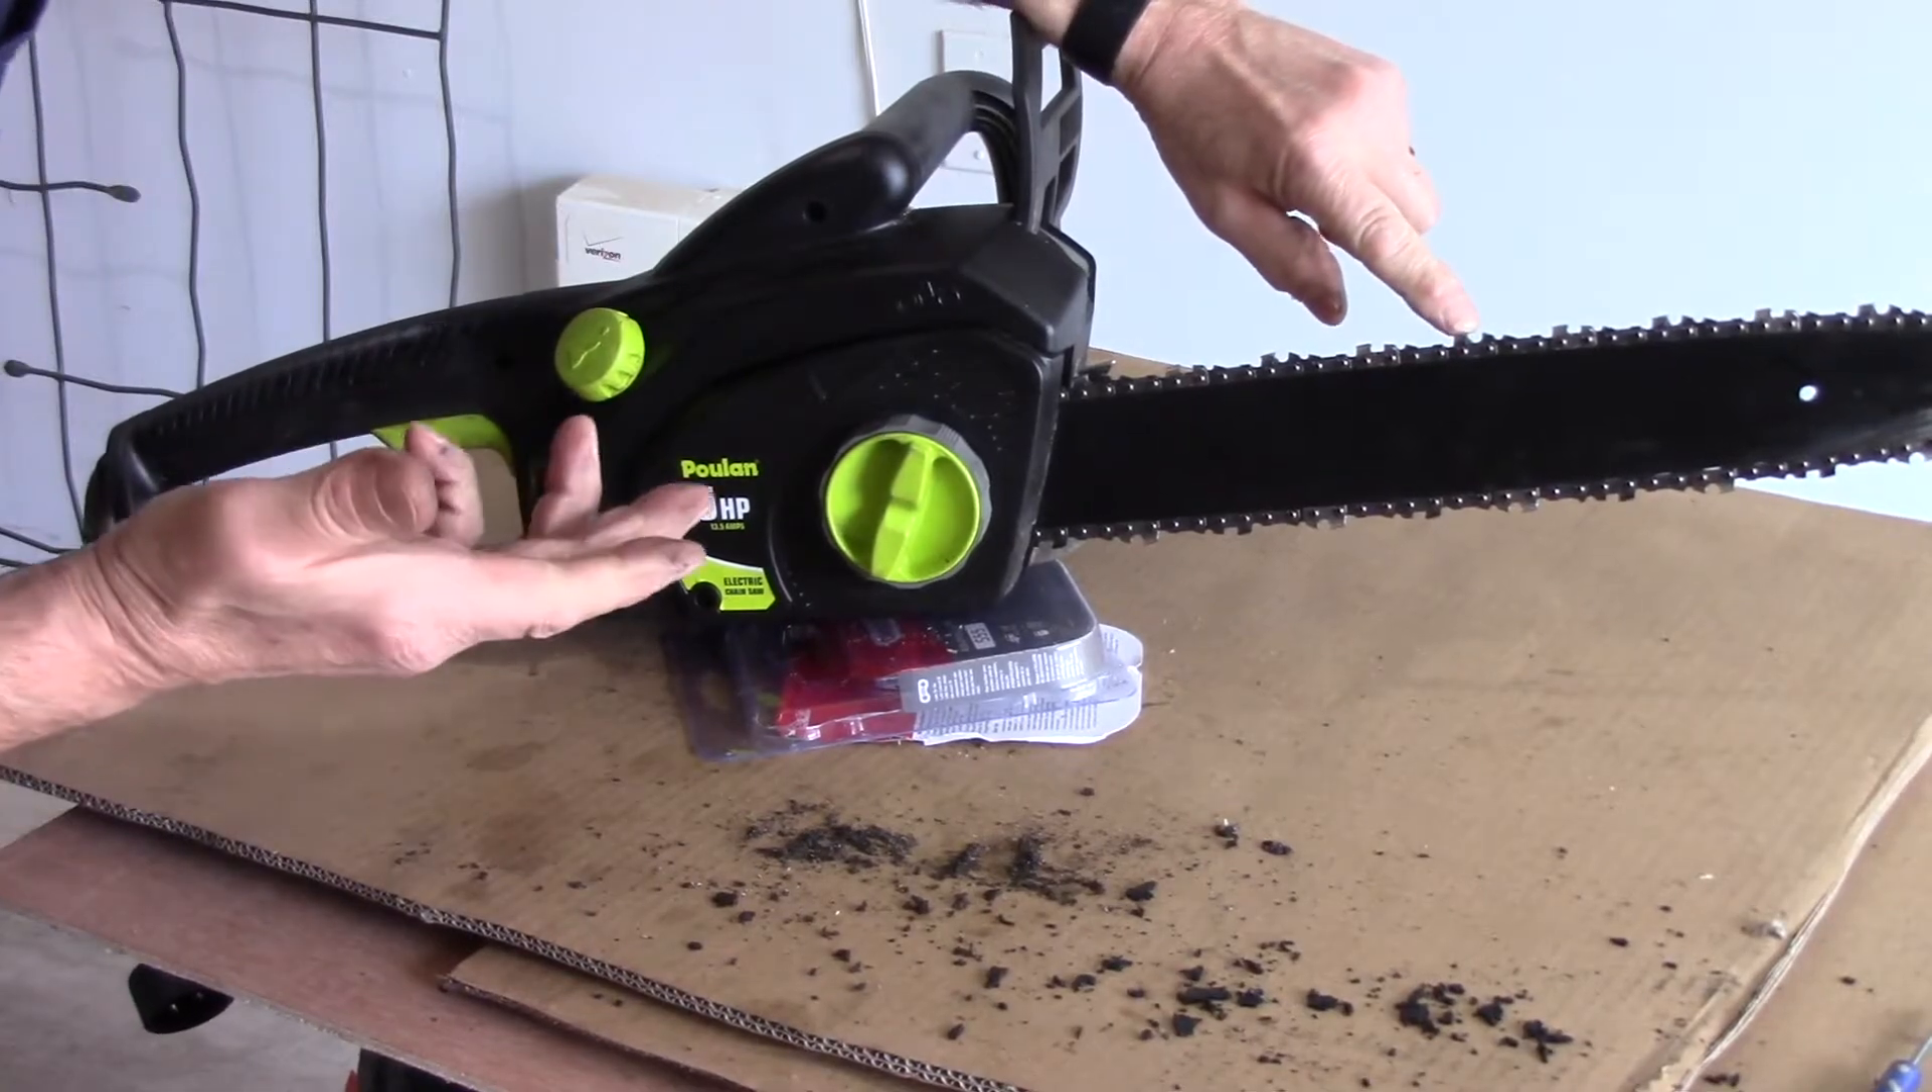And that's it. Our chain is on. The teeth now are facing towards the front.